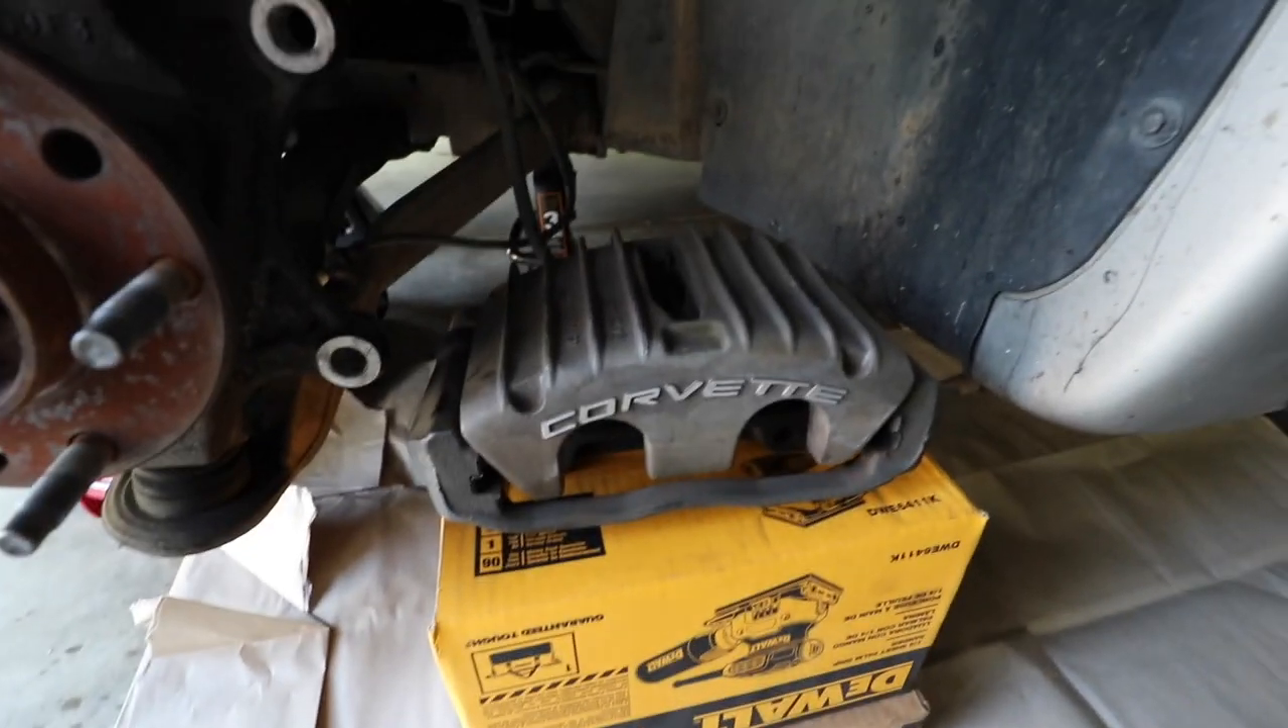Now over here I already got the rotor off and the caliper off just so you can see what it looks like to kind of speed up the process.